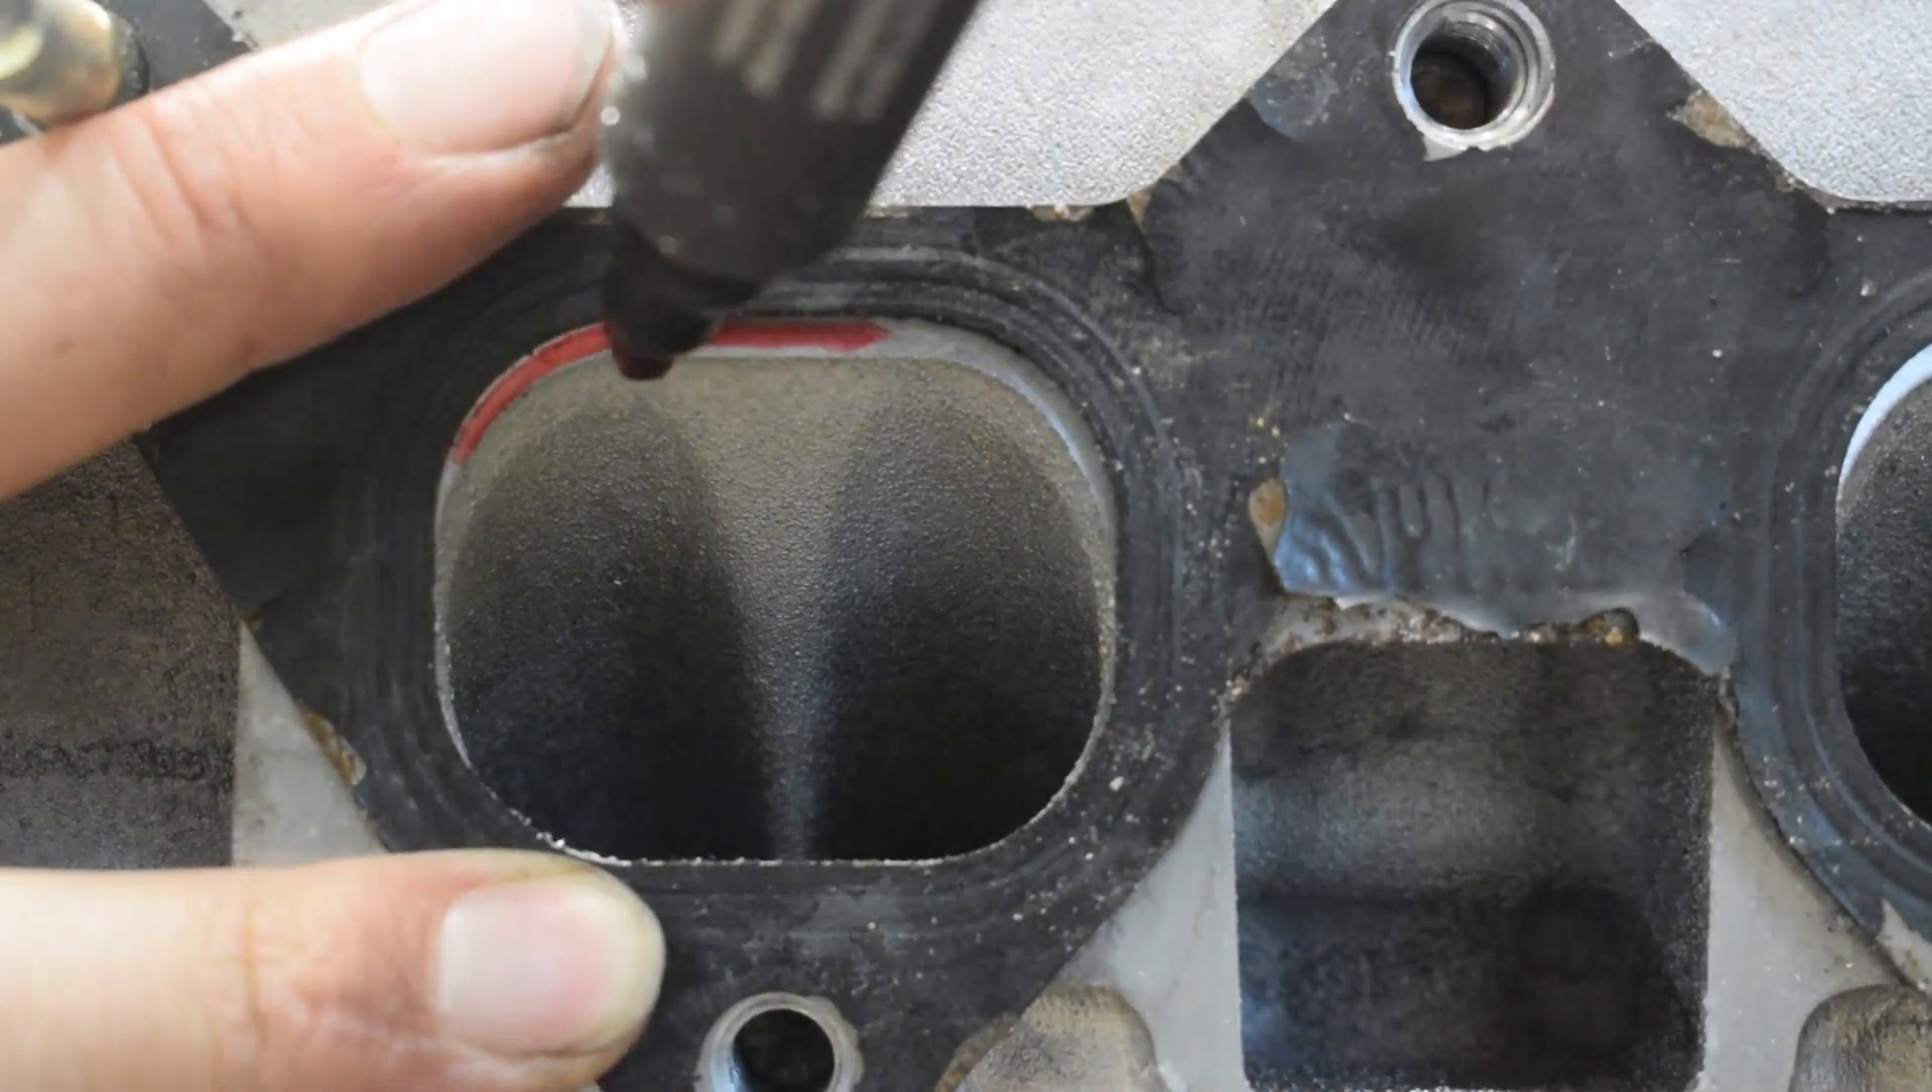As I said, there will be no extreme porting here, but I will definitely be gasket matching, because as you can see here, there's pretty massive mismatch between the intake gasket and the port.